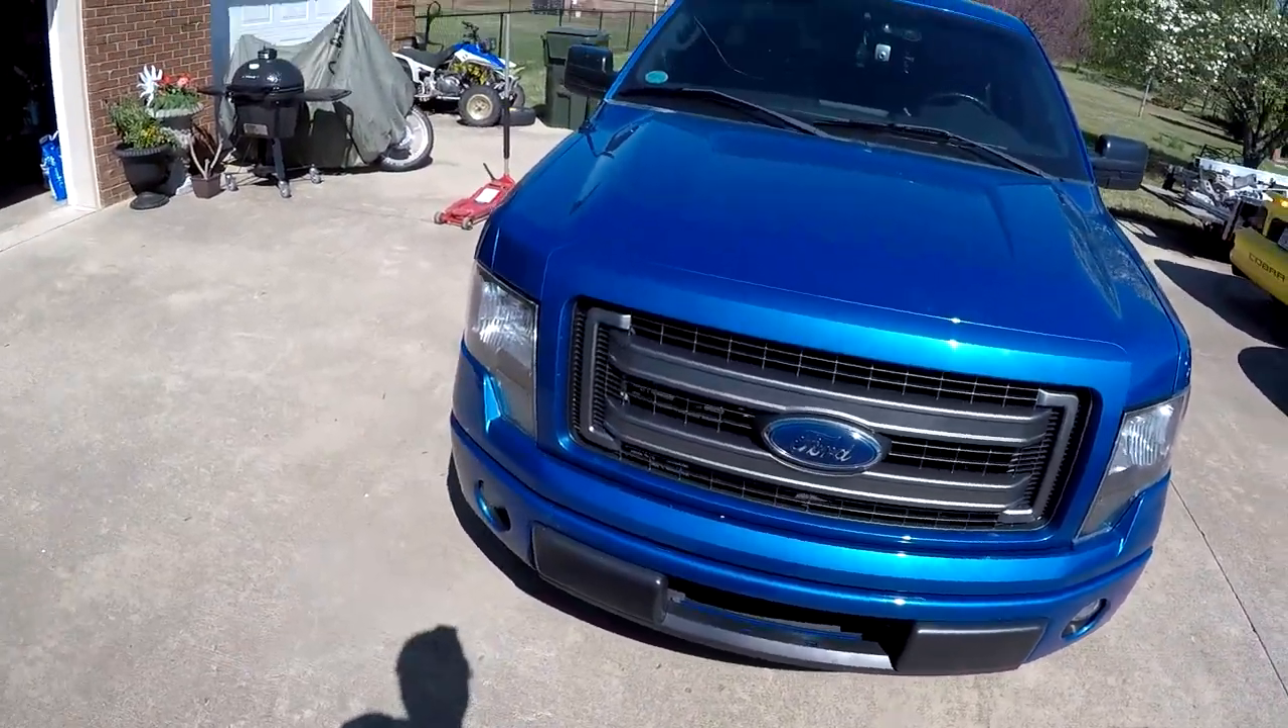And just like that, the grill's back in the truck.